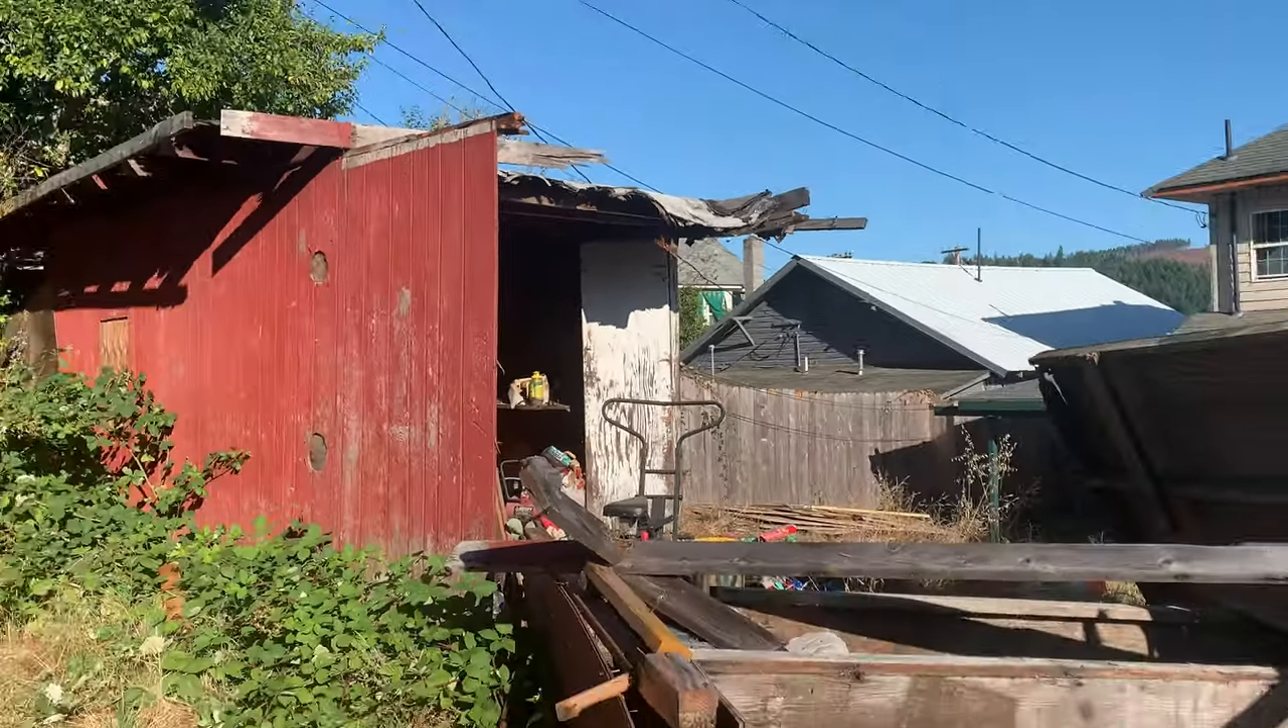So now we just got like half of a shed missing.